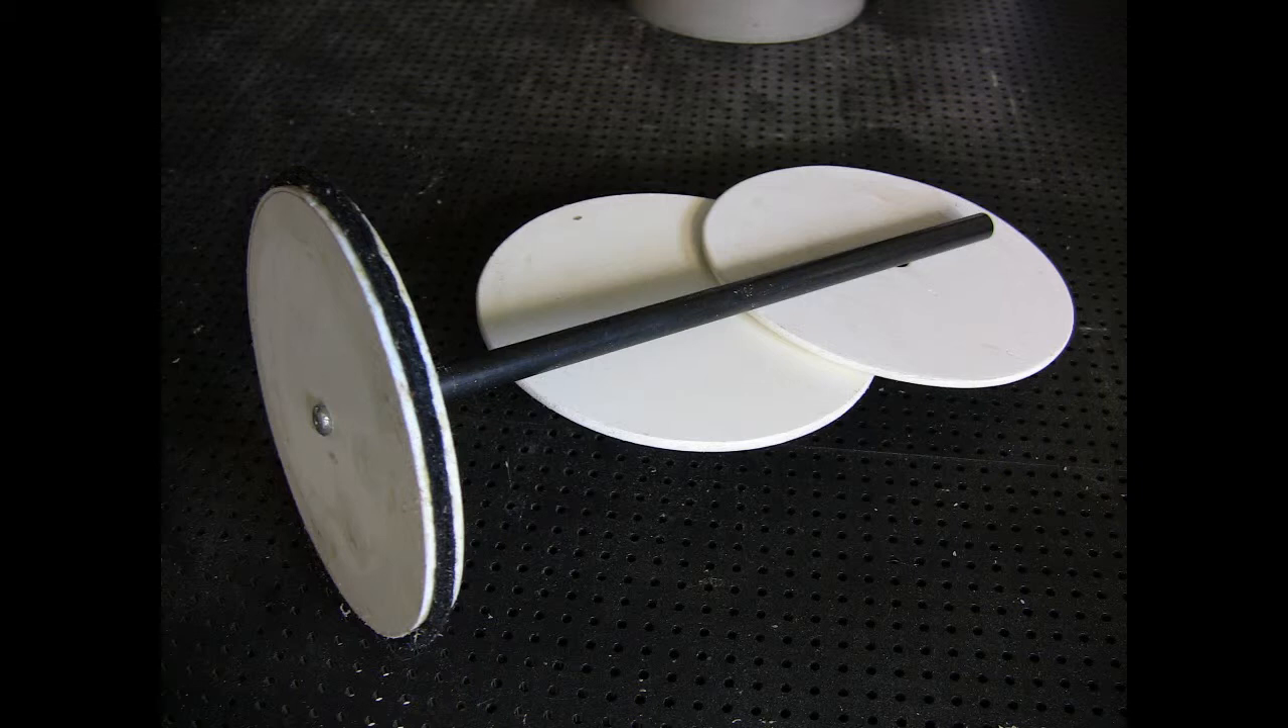So, we now had two plastic discs making up the piston. And, sandwiched between are the felt discs smeared in grease.